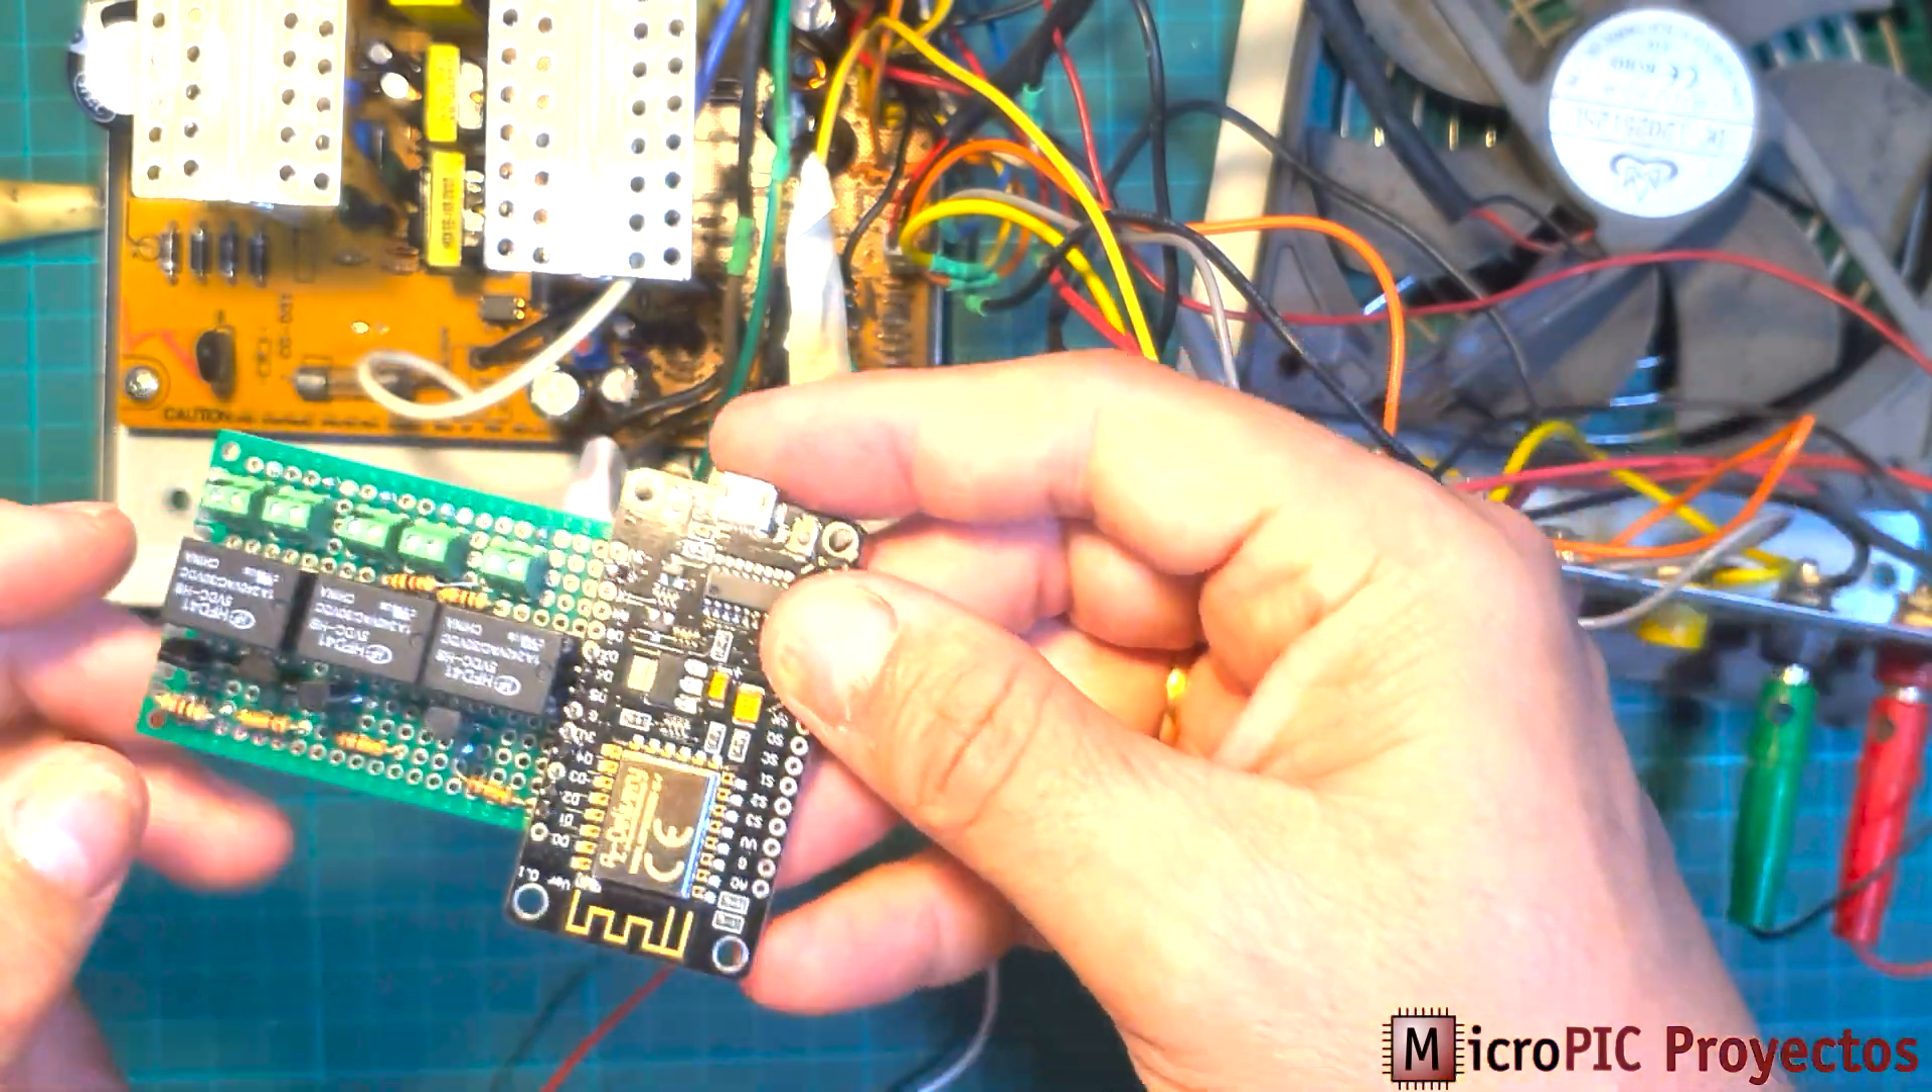Llevo un rato Pero ya tengo pasado el circuito a placa perforada.